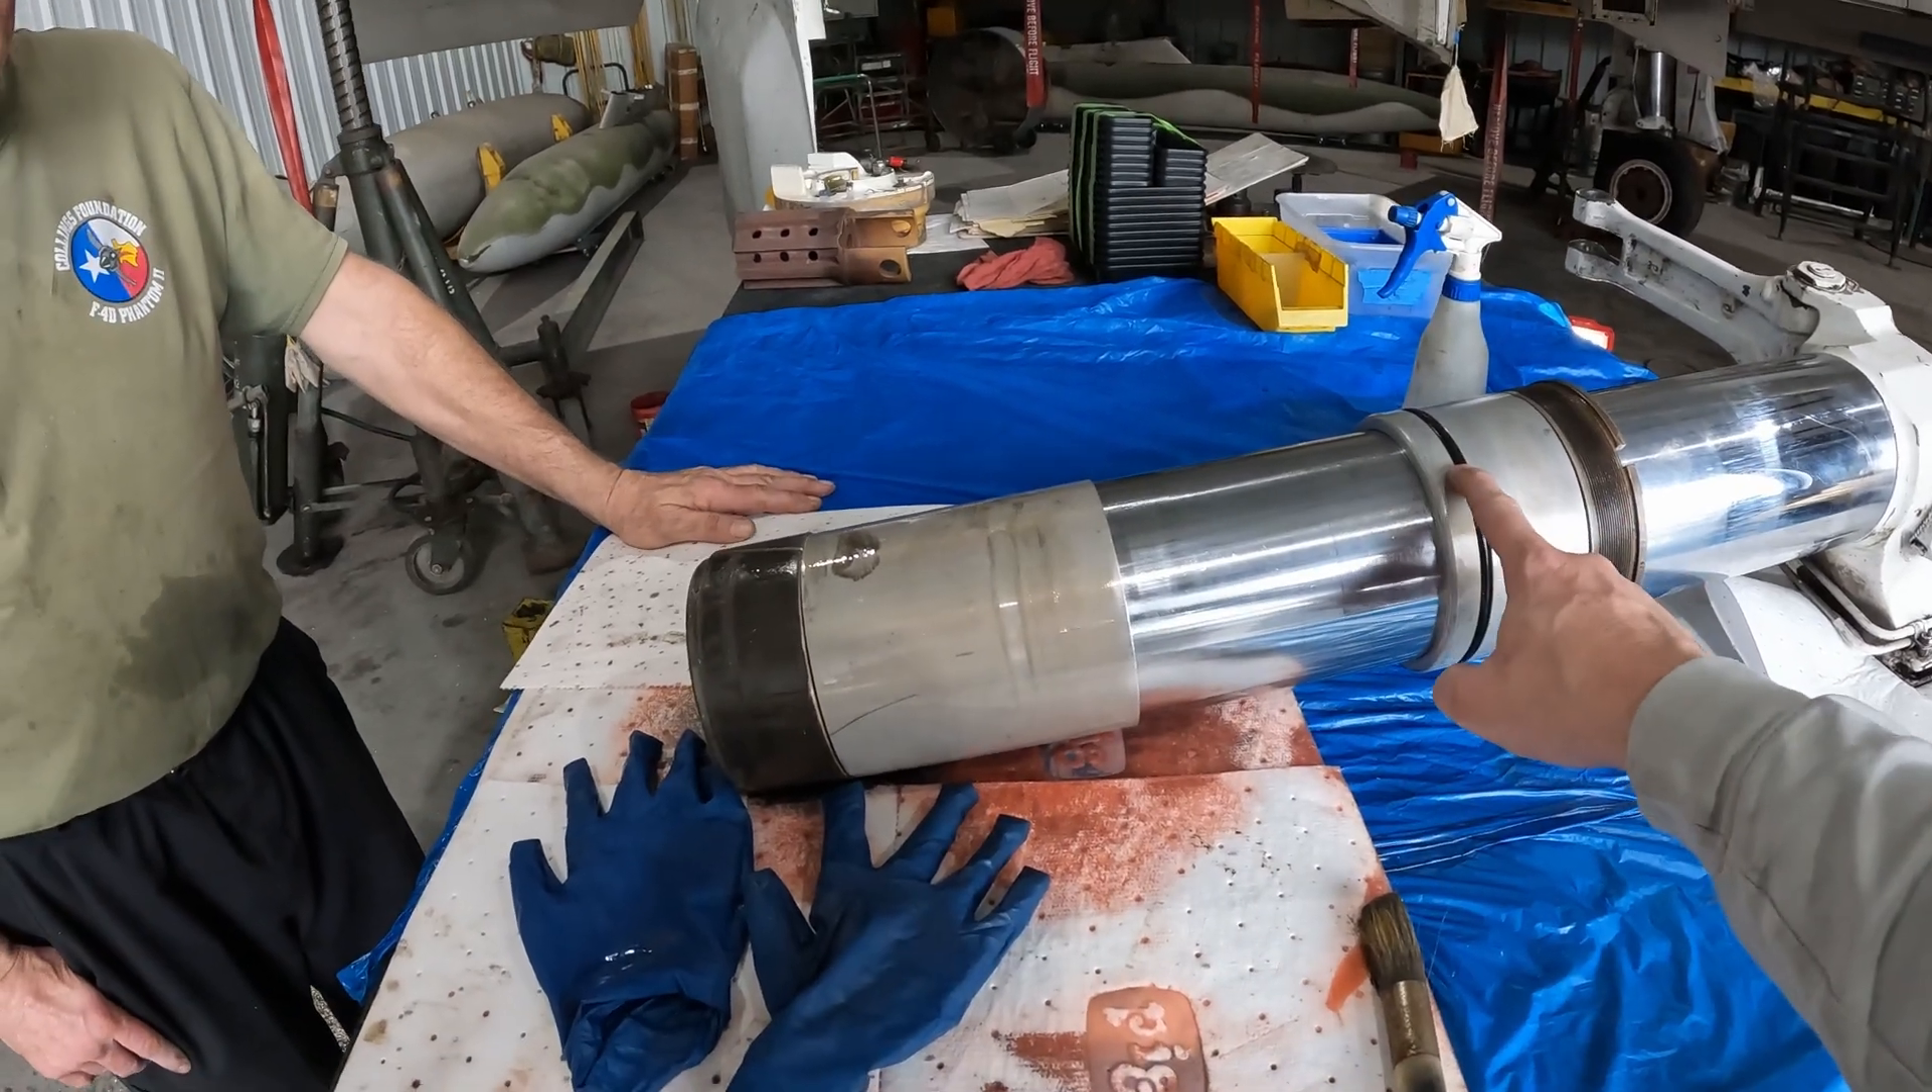We got the lower half of the strut out.